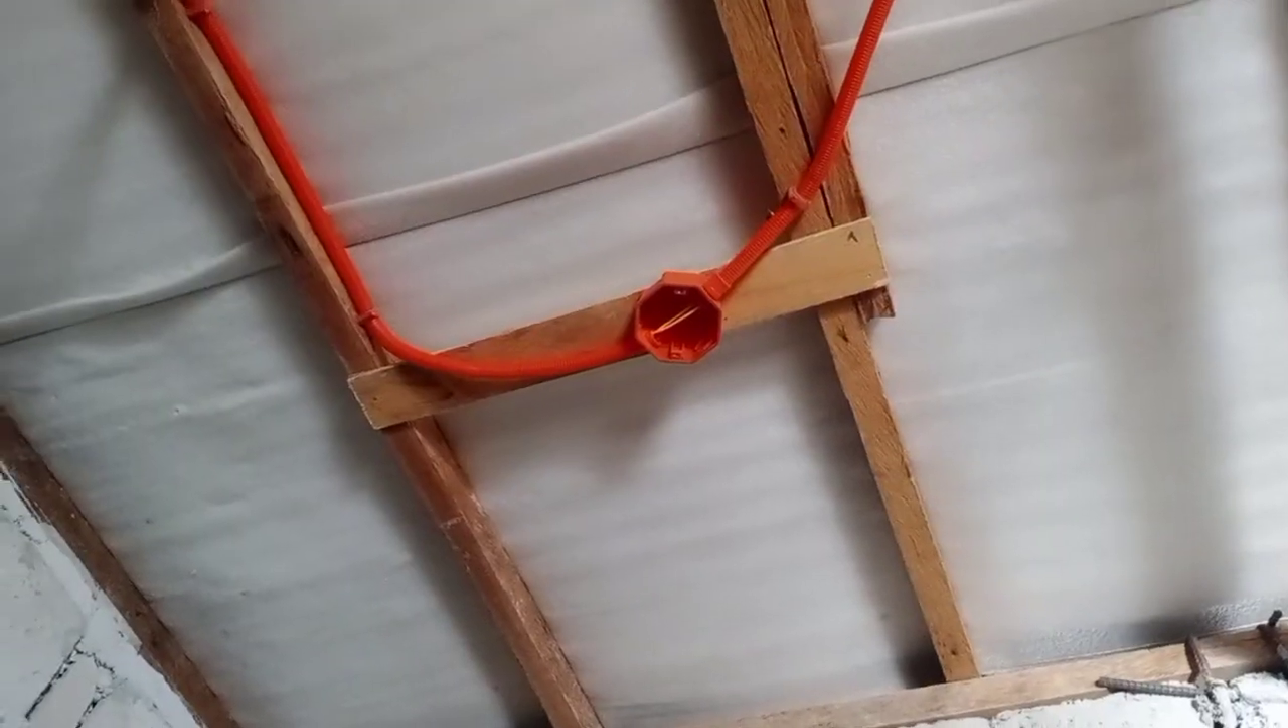Mga idol, nalagay na natin yung box, yung box dito sa may CR.